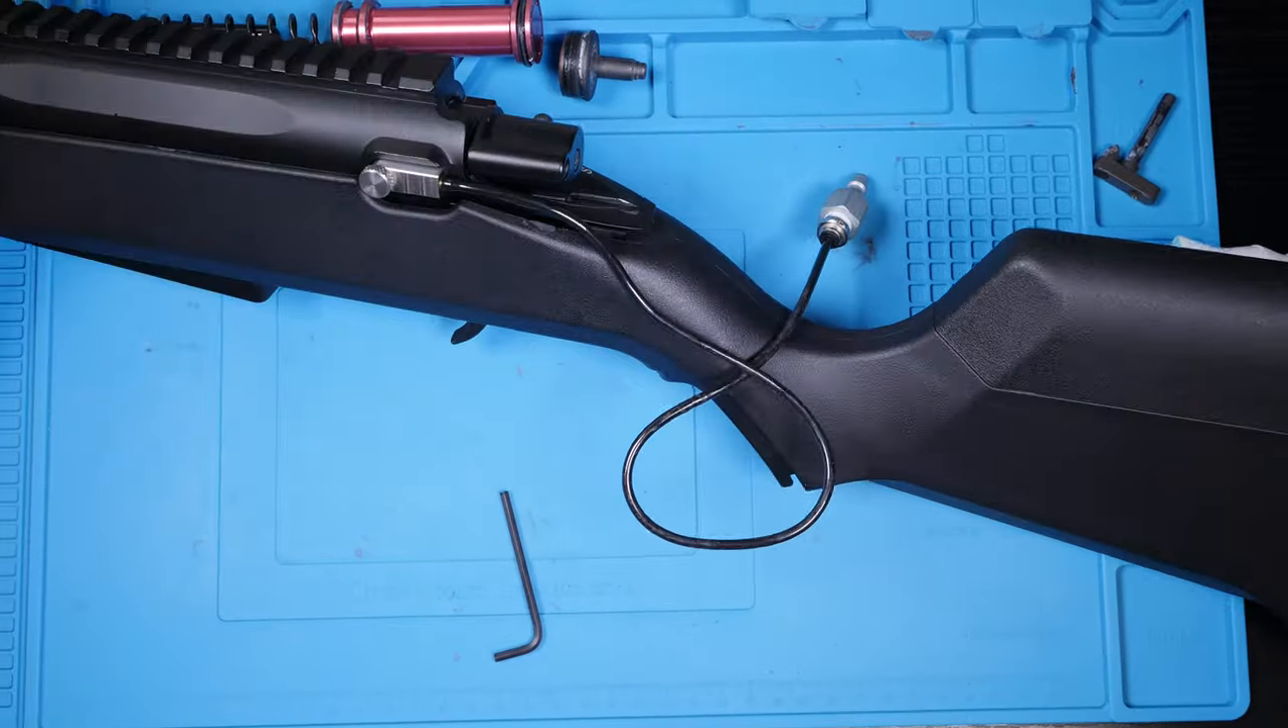We still need to route the air hose through the rifle stock.